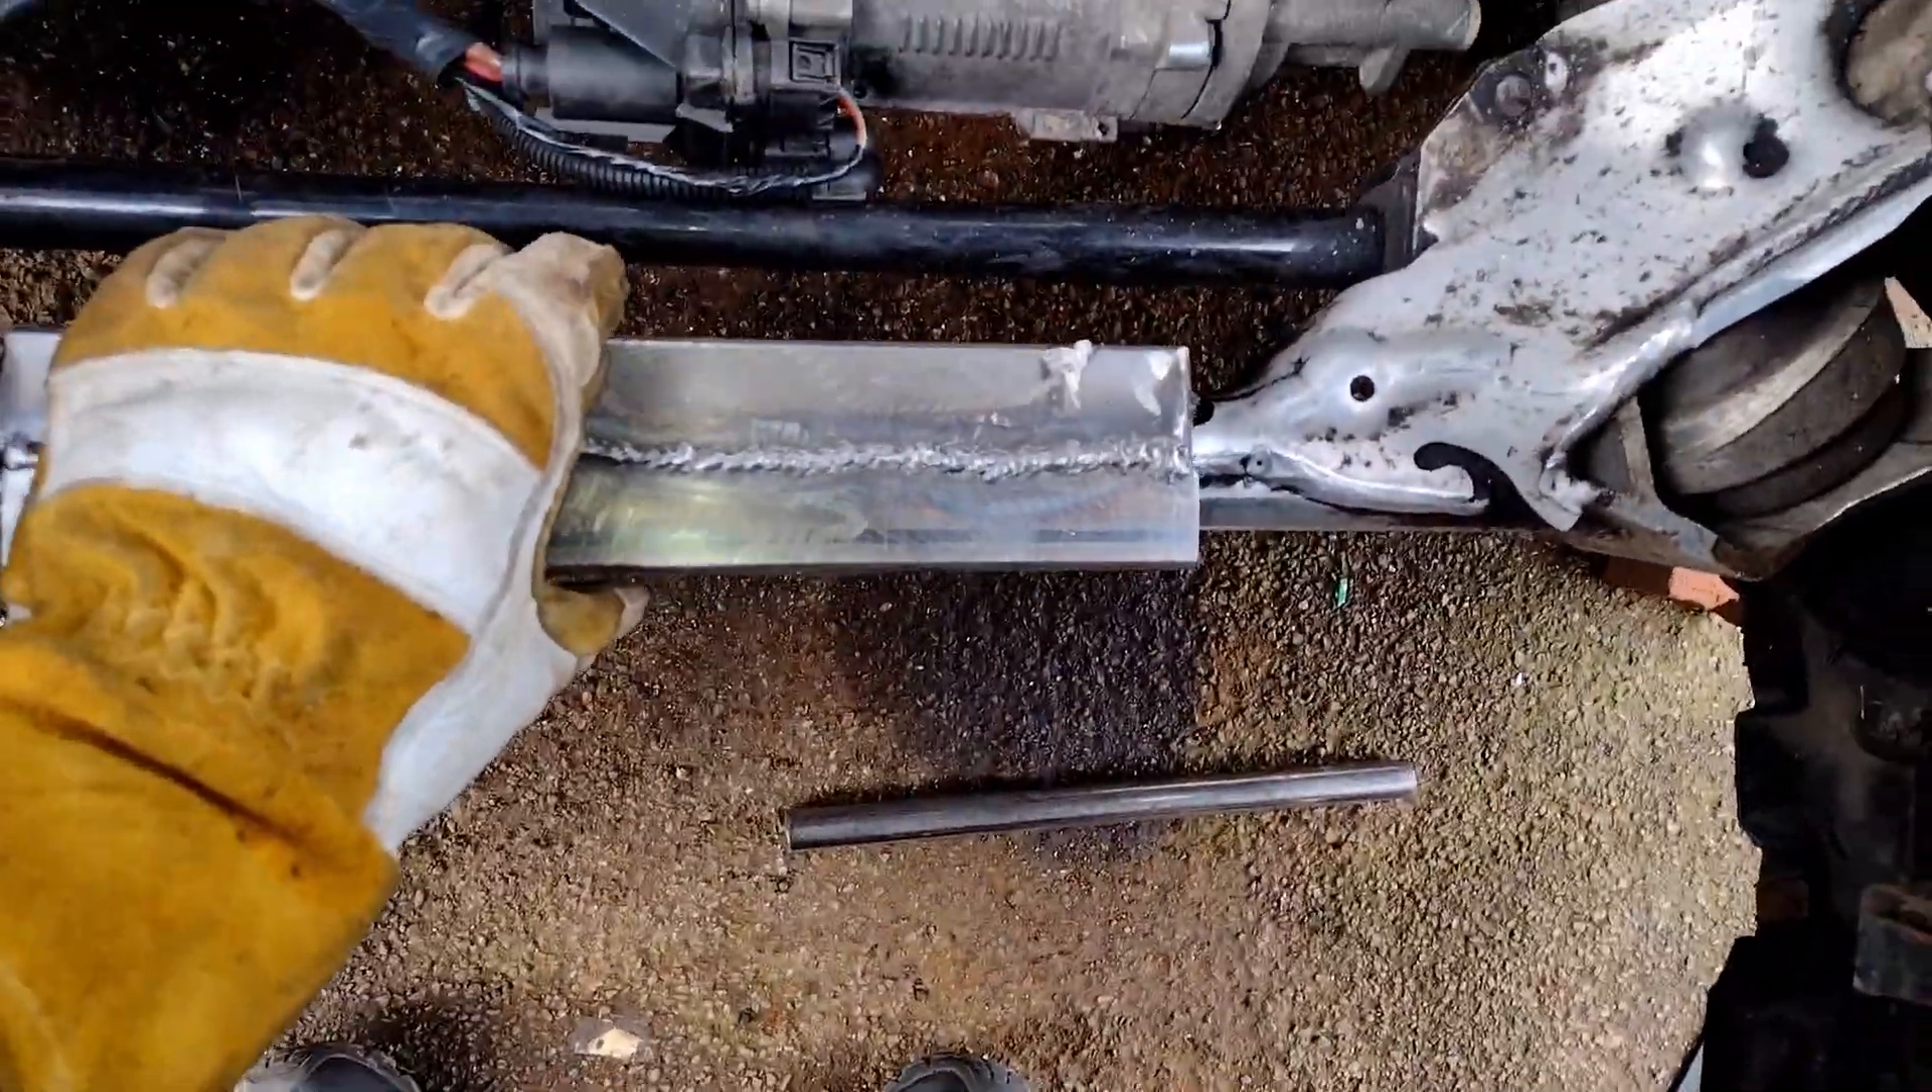So for the front battery, I've welded these two tall boys together.